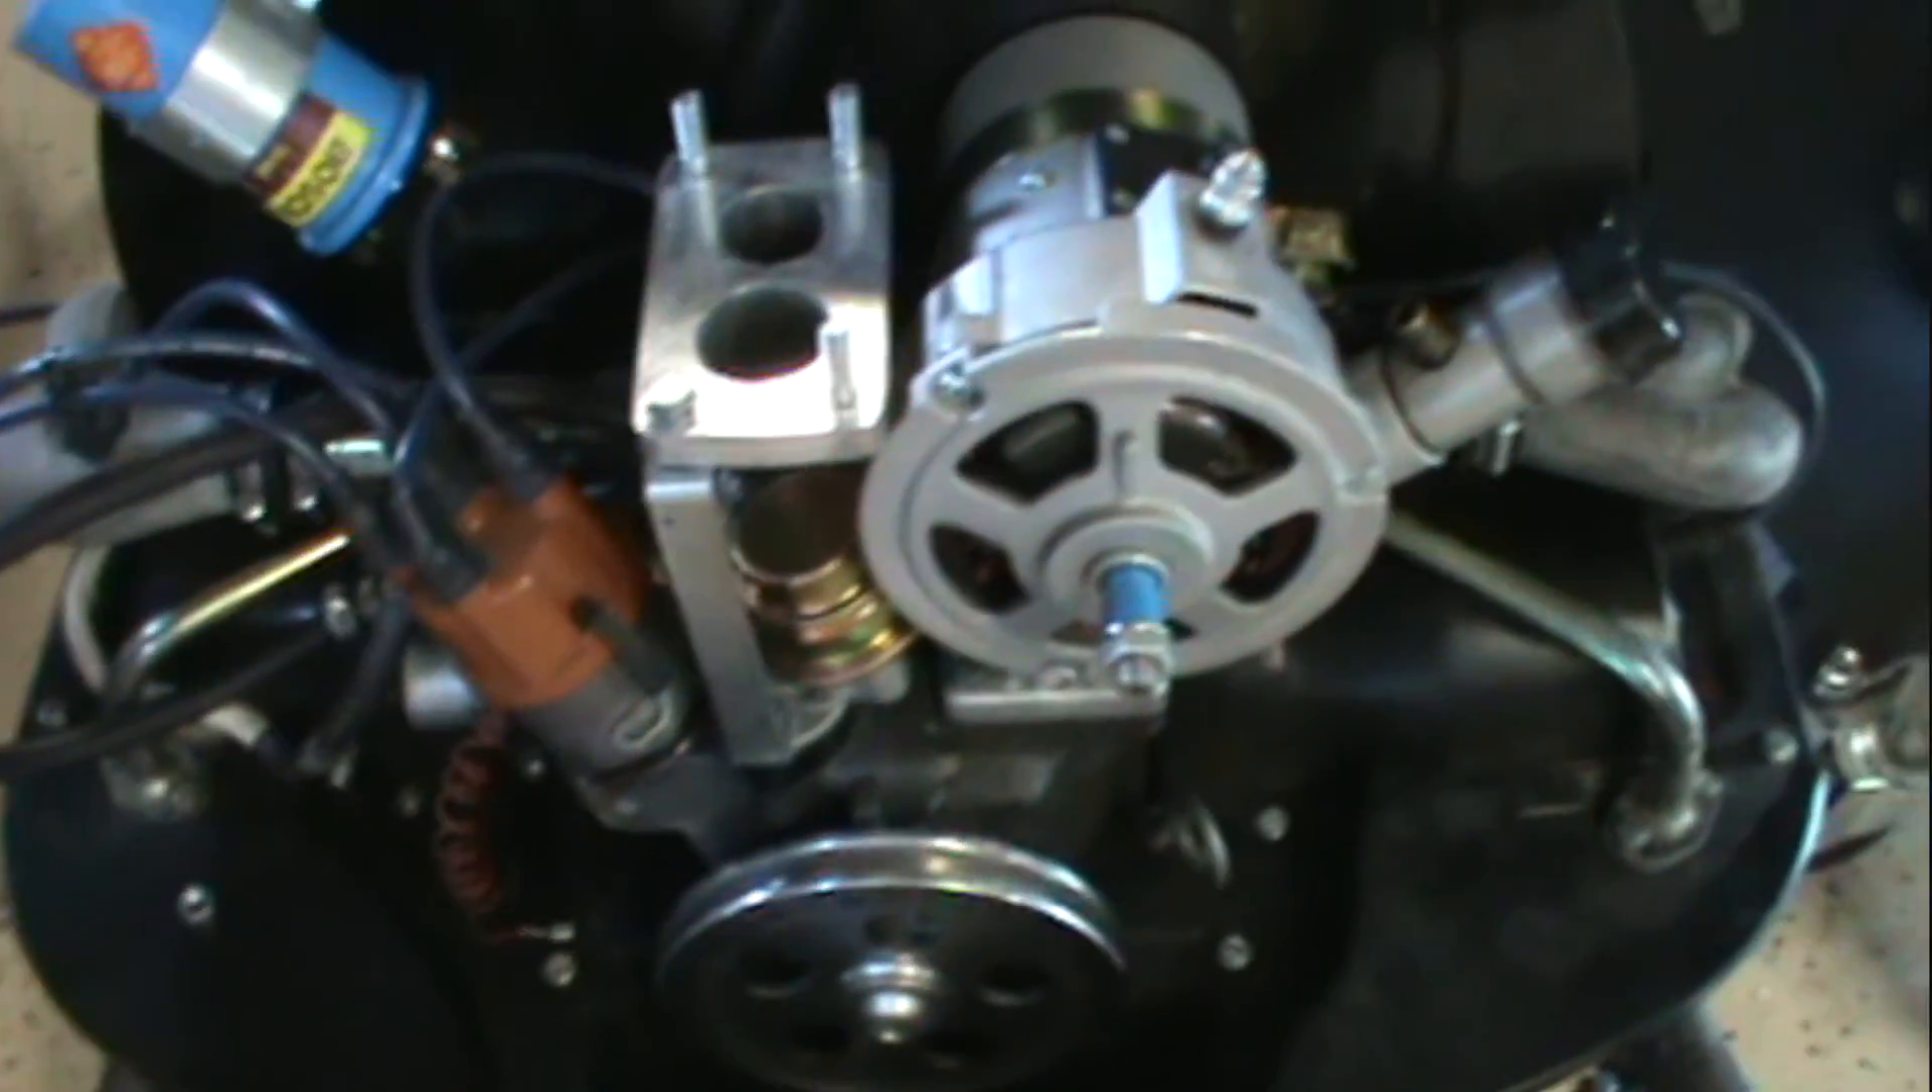I still gotta put the carburetor on.